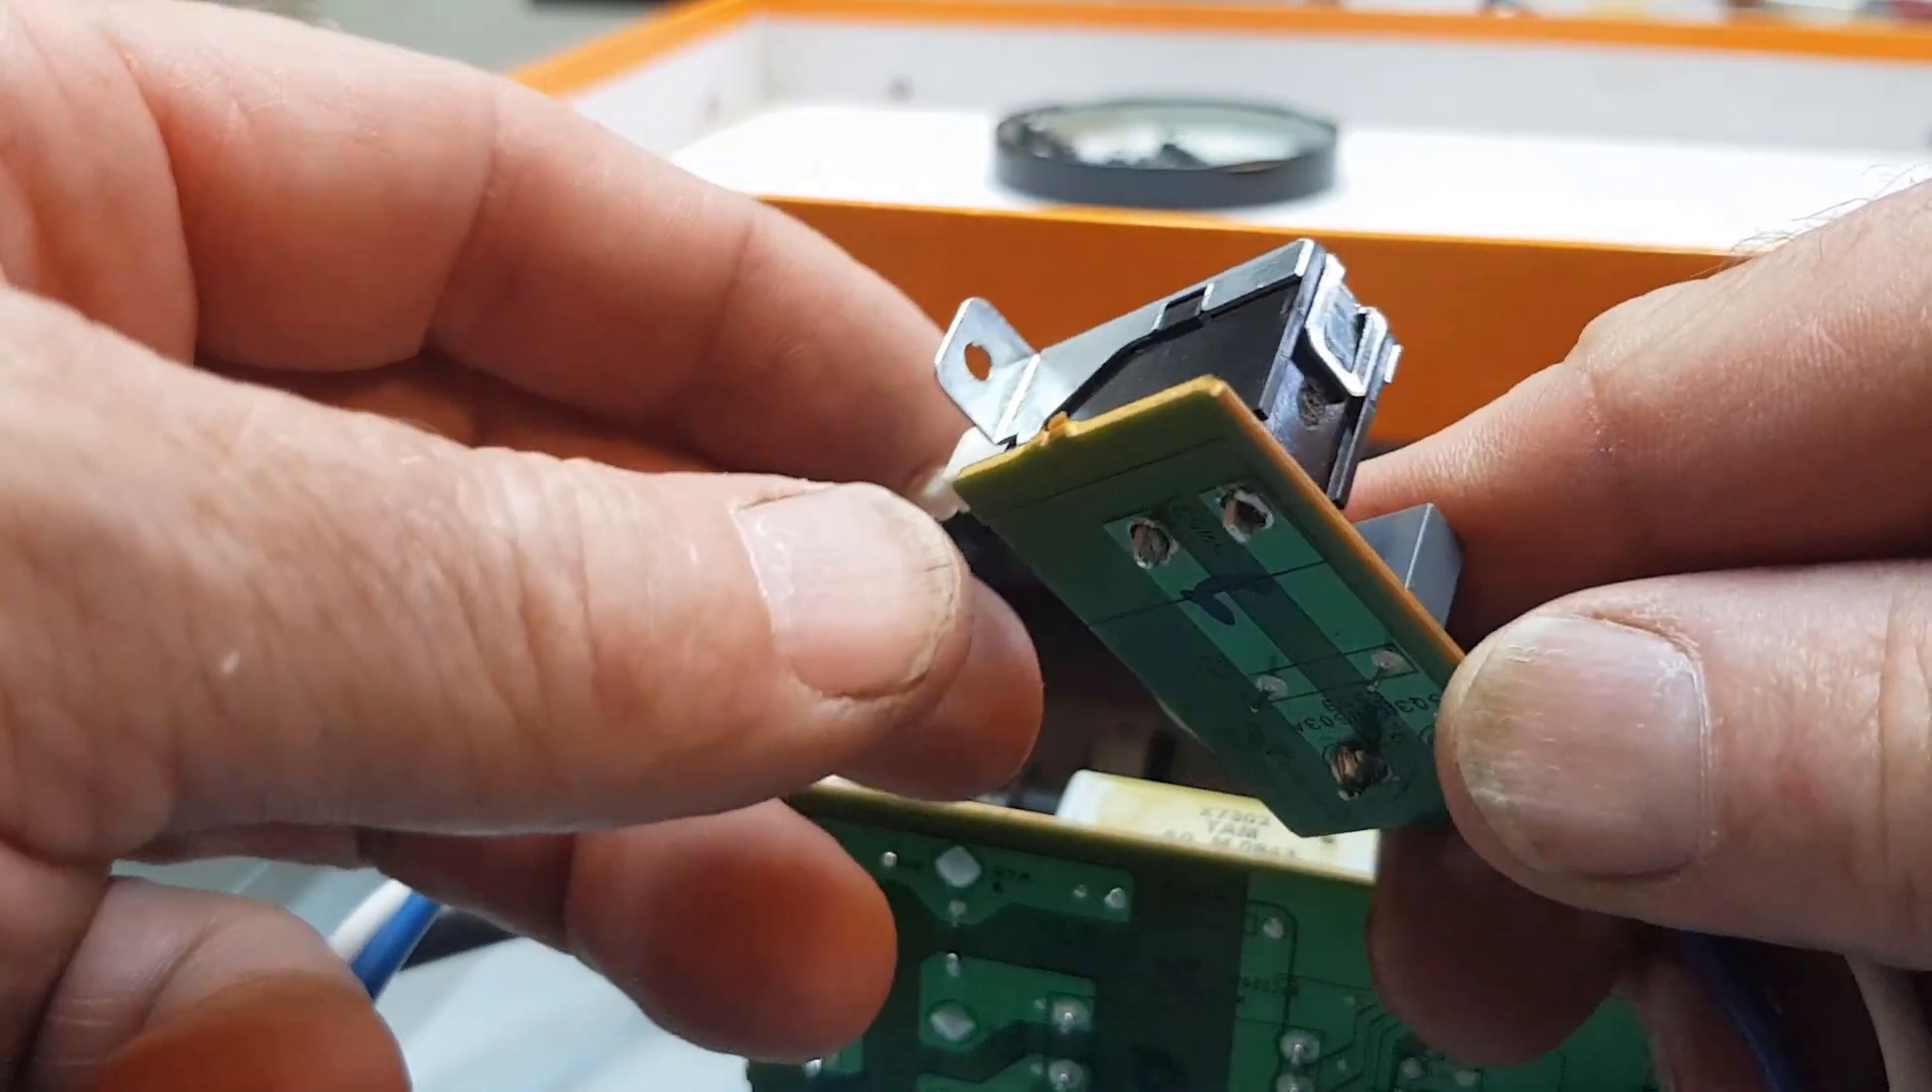And there we have it the replacement switch mounted there.